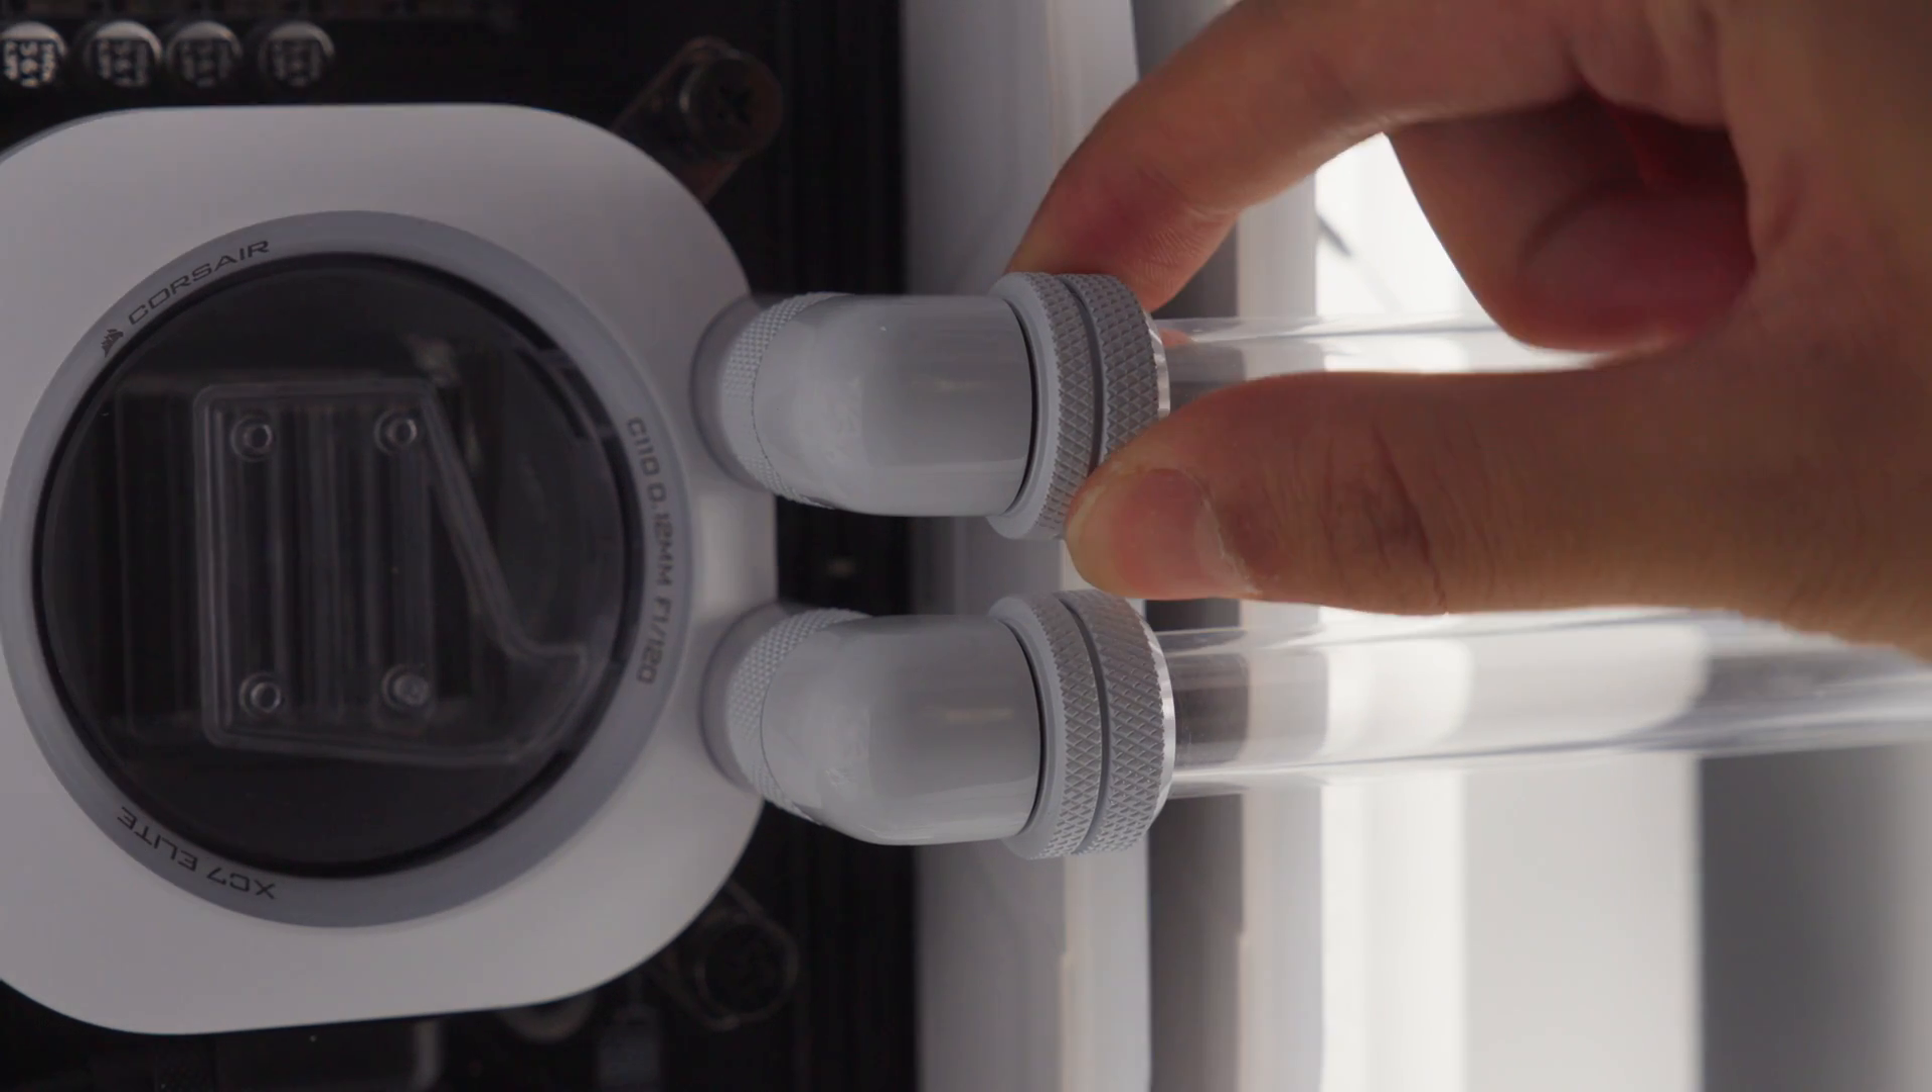With the tubing installed, we can now fill the loop.